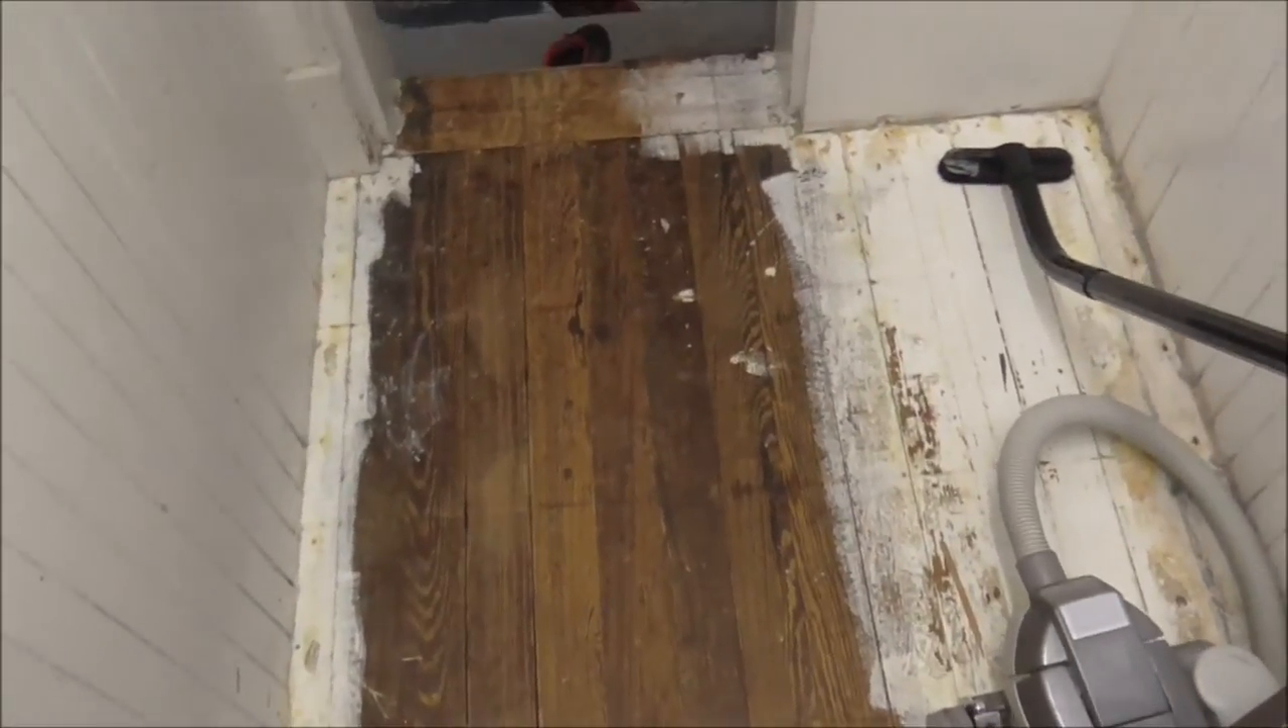Only about an hour later, and we have all the linoleum and carpet pulled up. And all the tacks and nails, too.